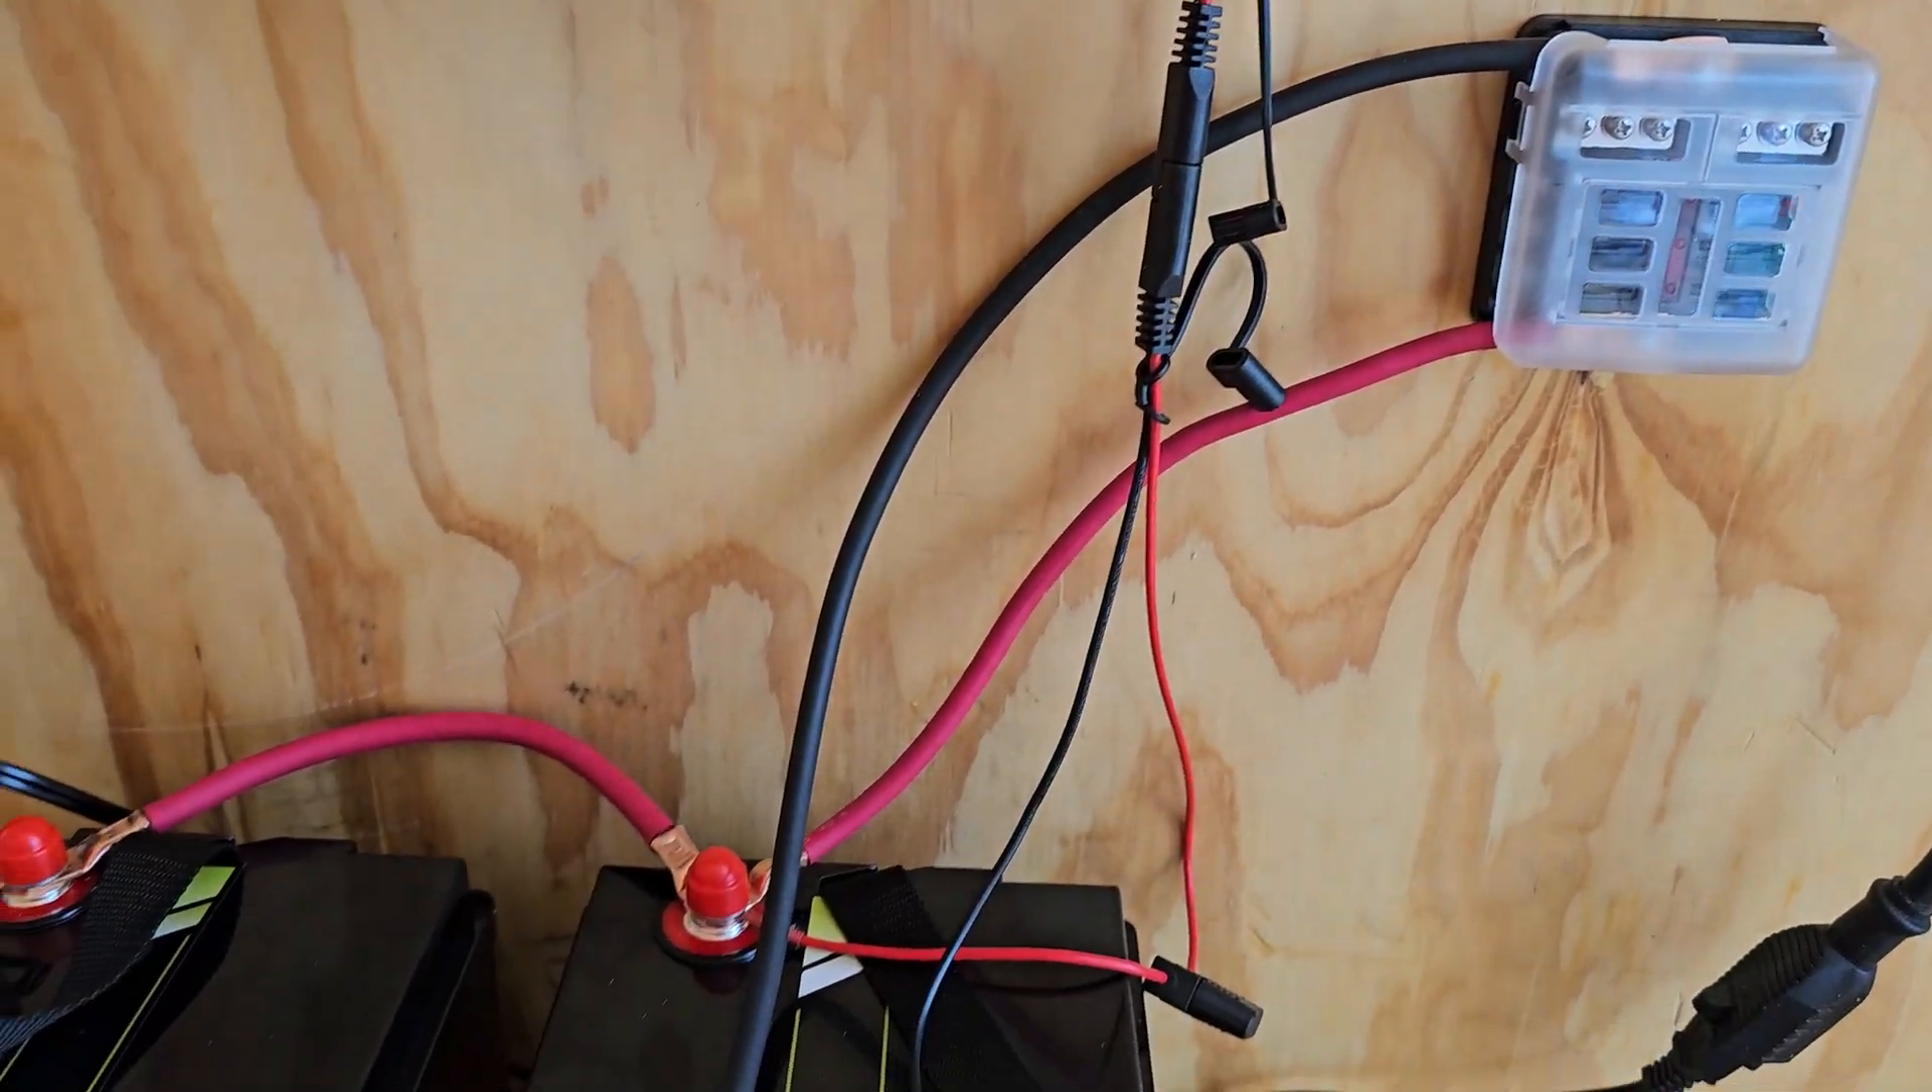The little fuse box is wired in. Just a positive and negative wire running down to the battery.